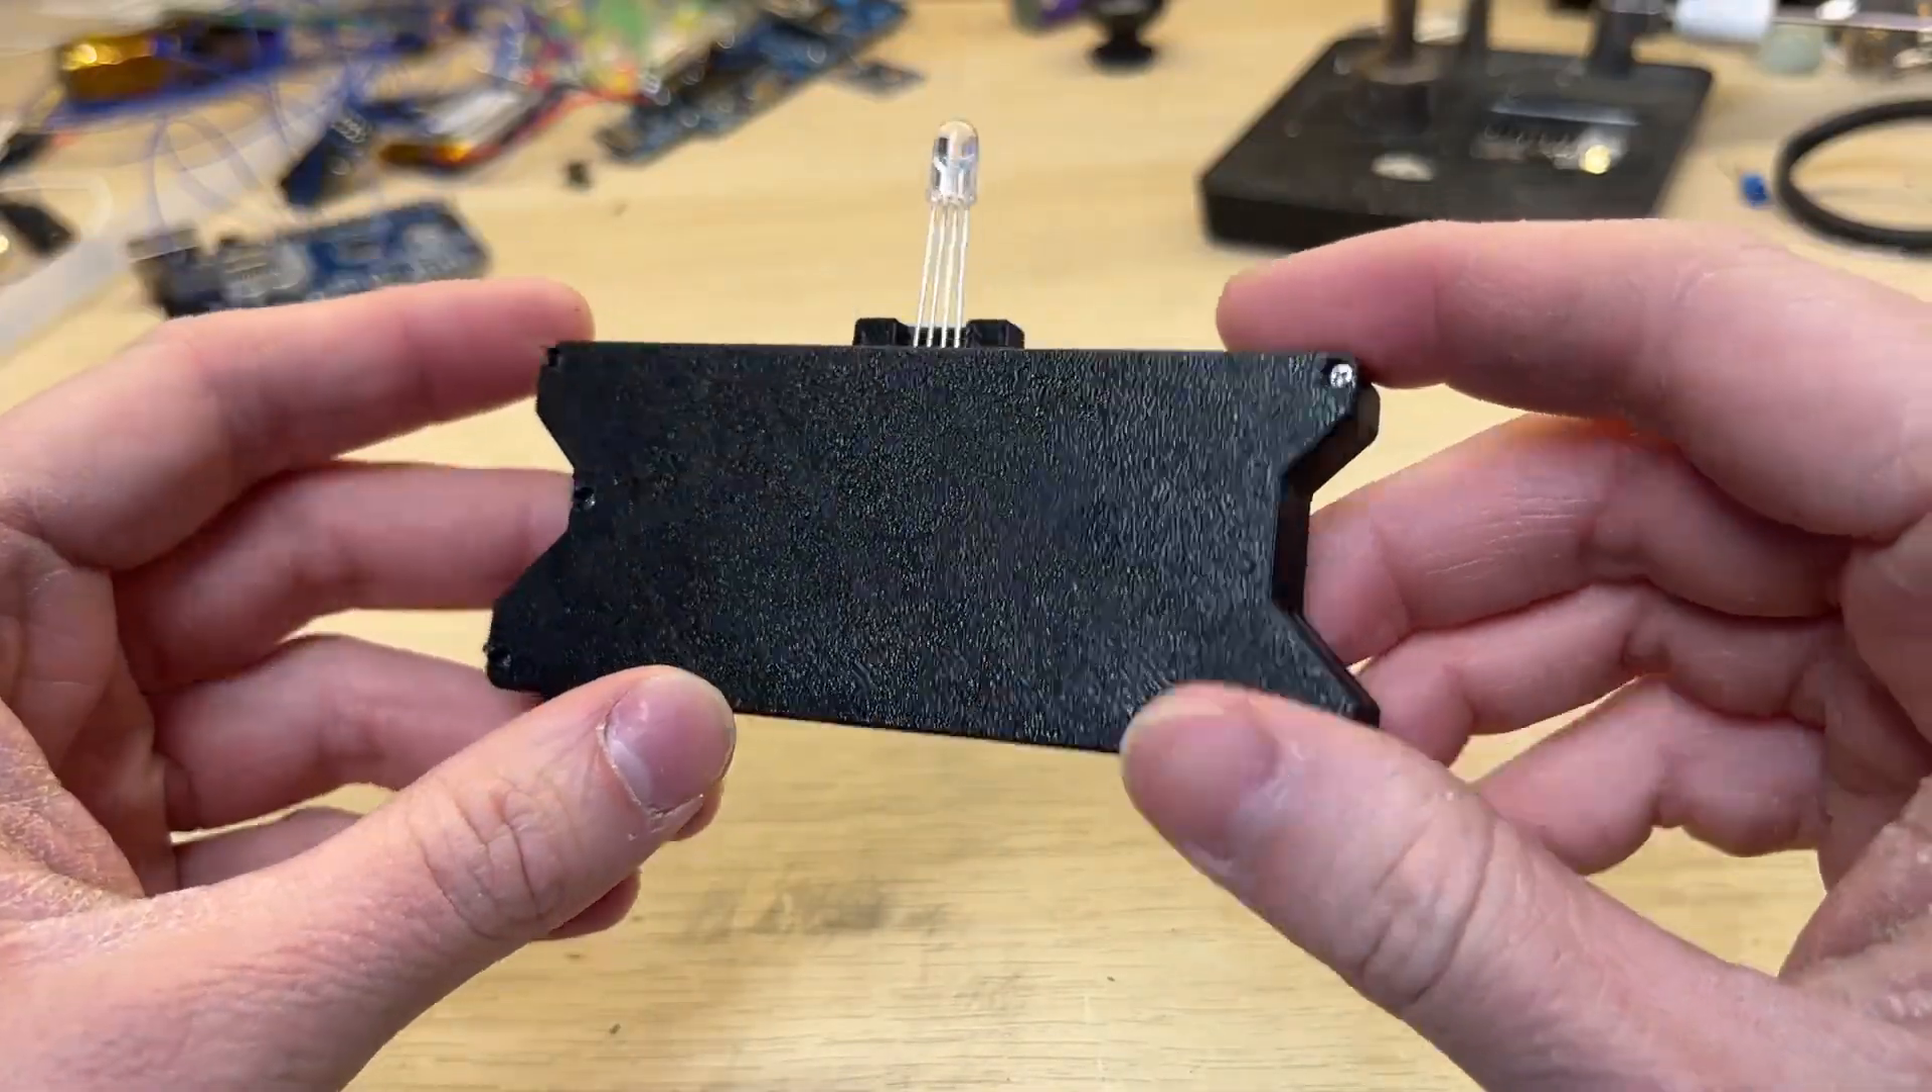And now the case is pretty much finished However, it still needs a ping pong ball for the tracking.